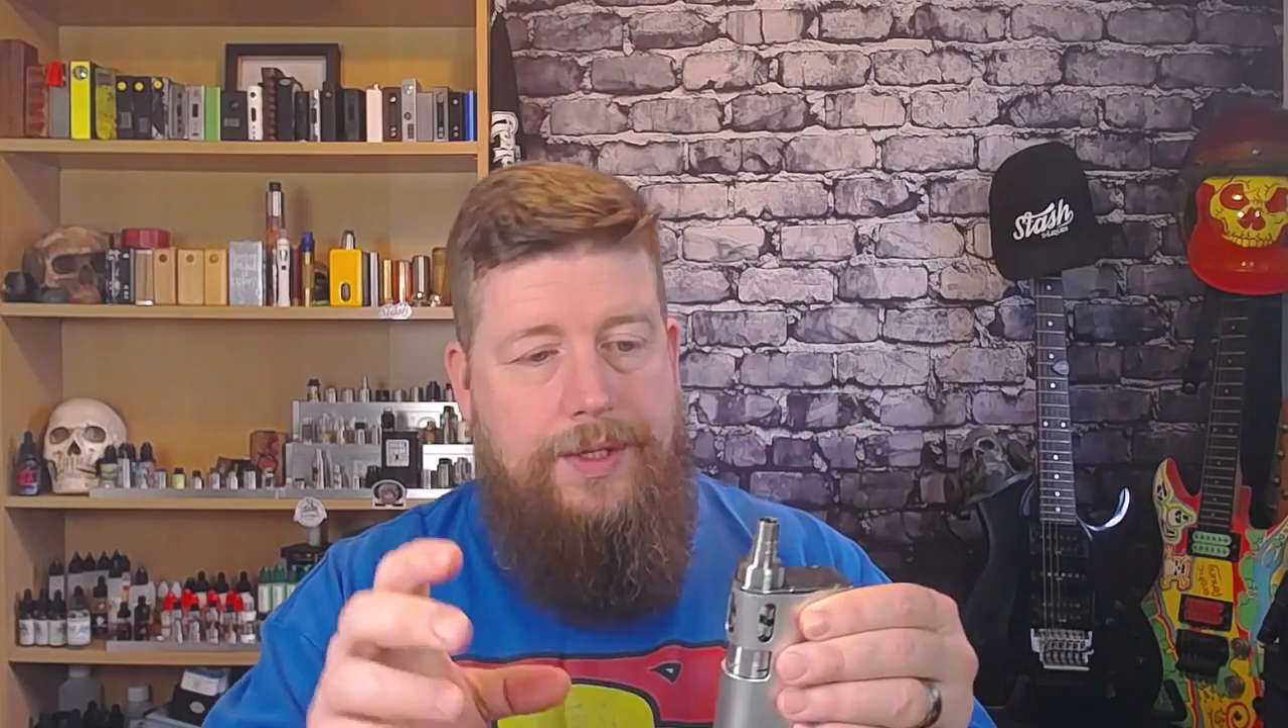Obviously the vapor giant is is taller than that so it sticks out the top a wee bit.